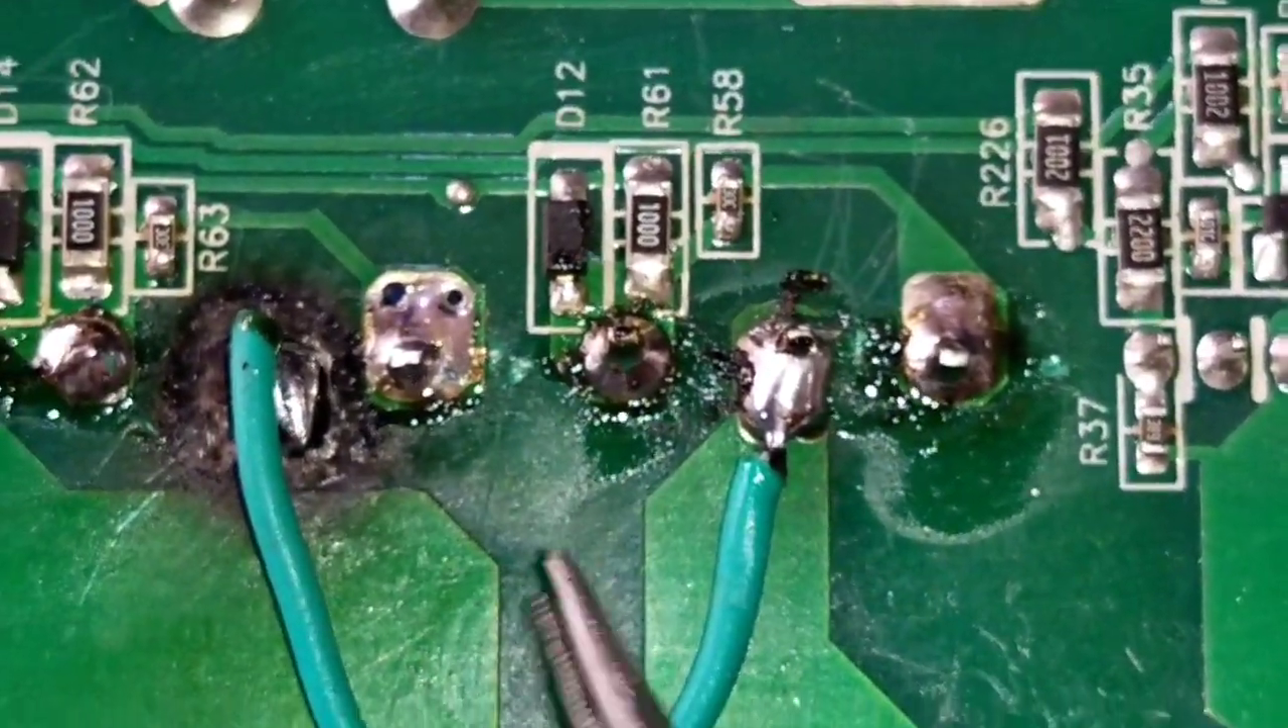تو یہ دیکھیں آپ یہ آپ دیکھ سکتے دوستو میں نے یہ جمپ لگا دیا۔